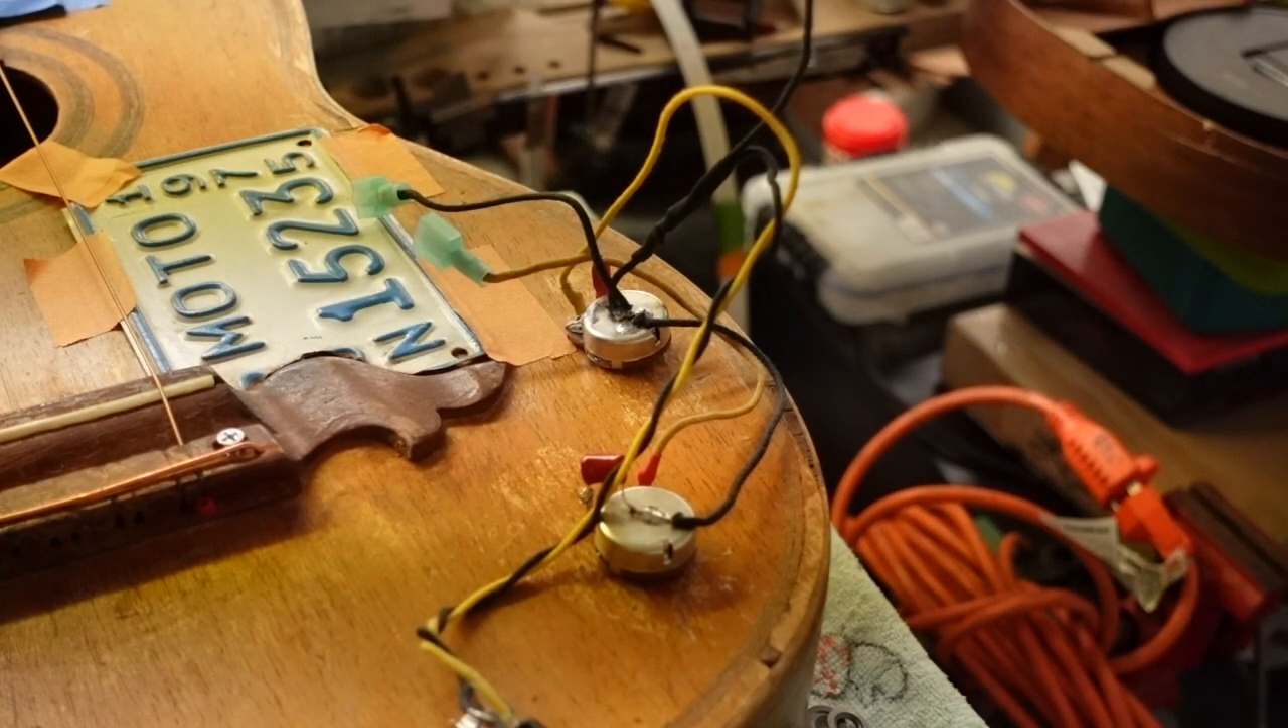But anyway, I have taken two 500k potentiometers and put them upside down in their respective holes.